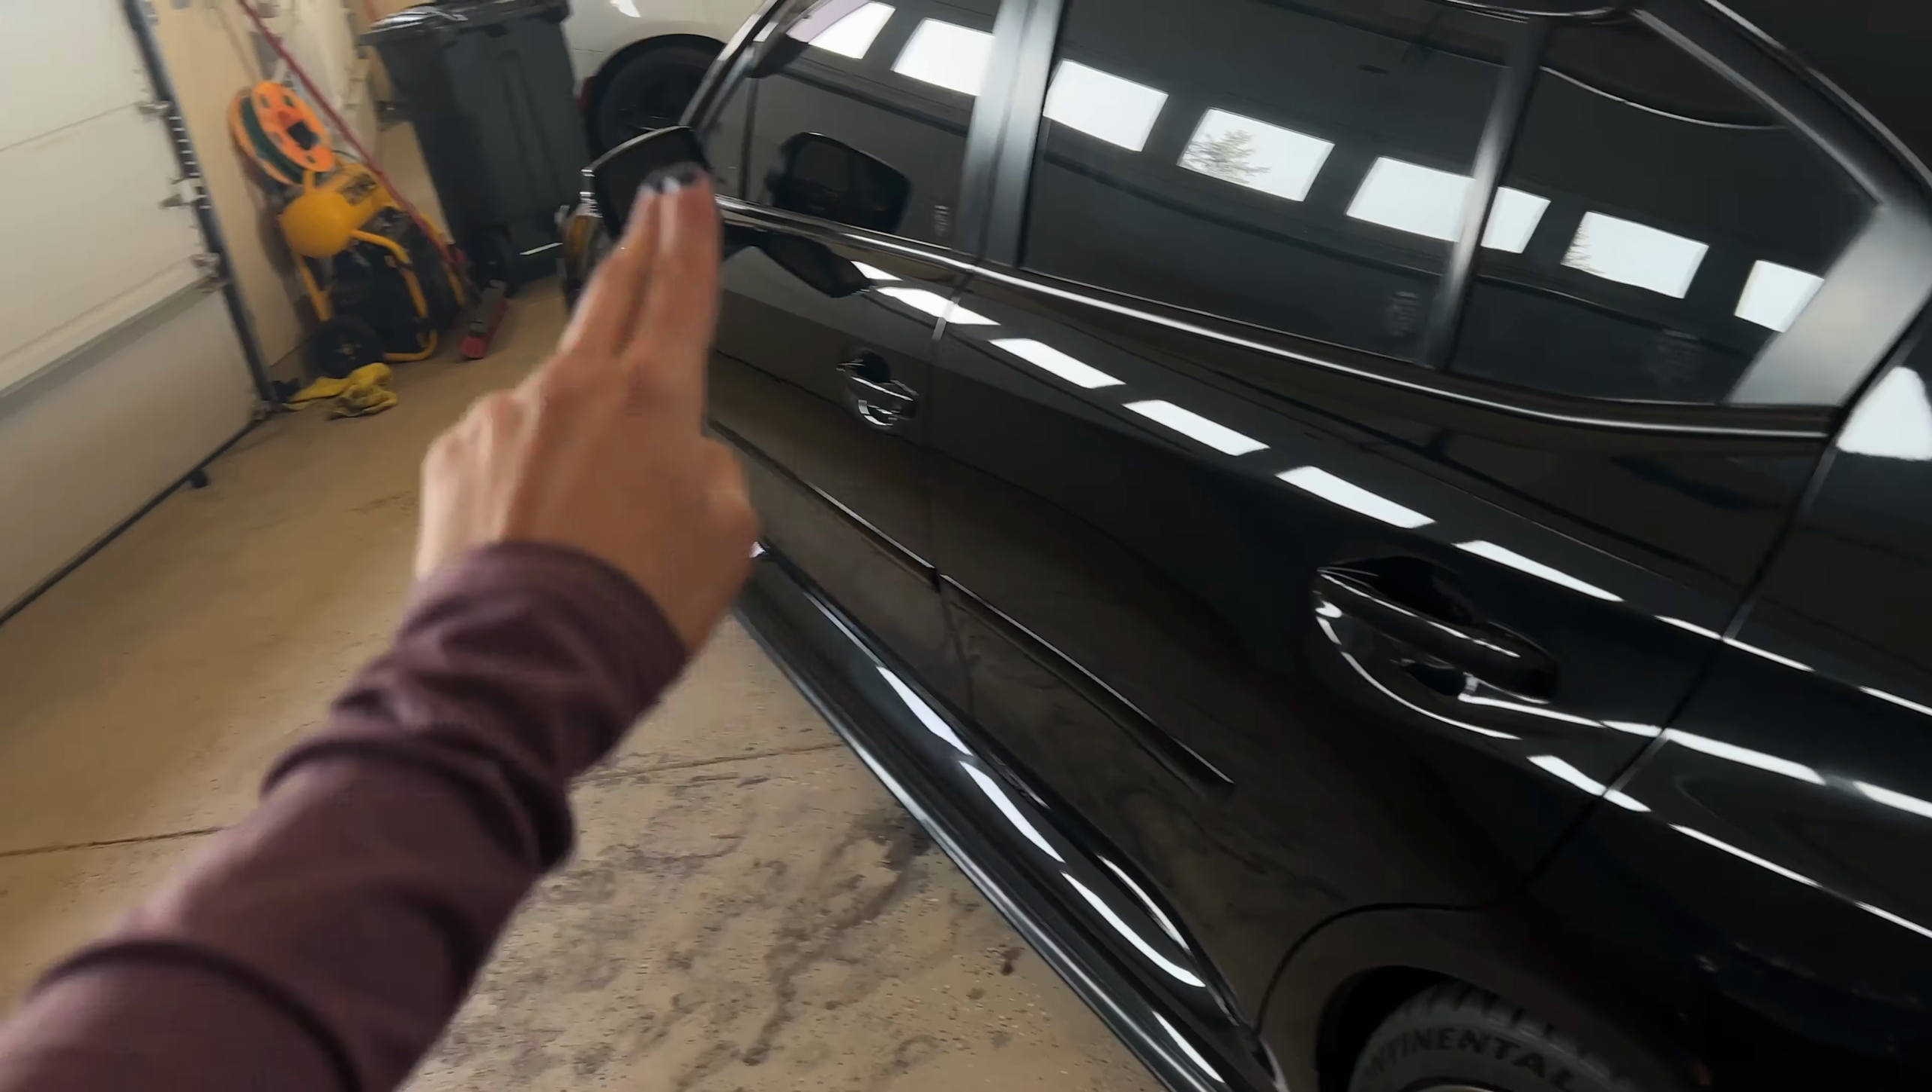So i still have the driver's side door handles installed so i'll take you through and show you how to remove those as well as the mirror.